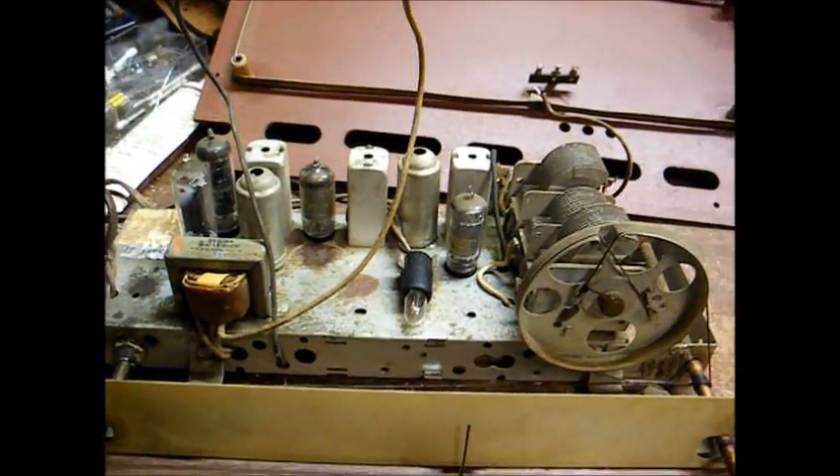Here's our chassis removed from the cabinet.